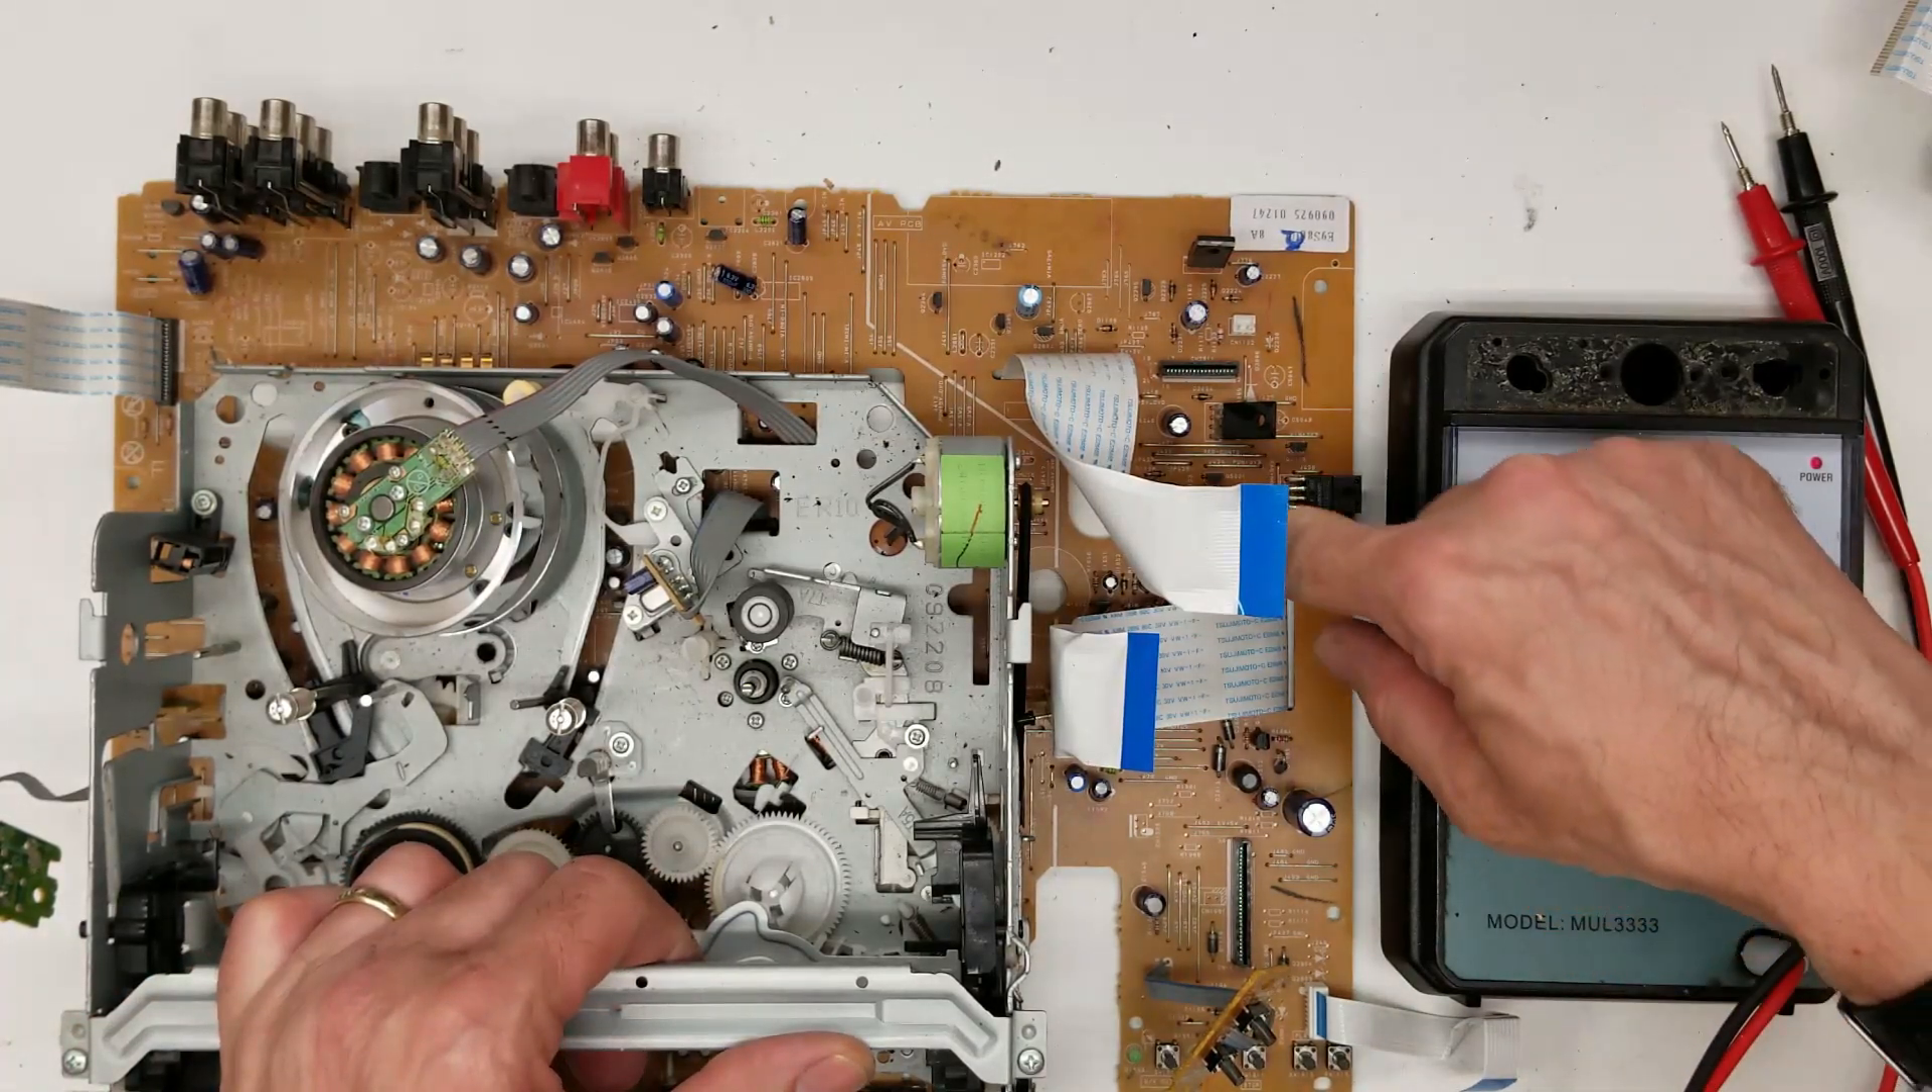Okay, so I've got the board completely out of the unit with the mechanism attached.